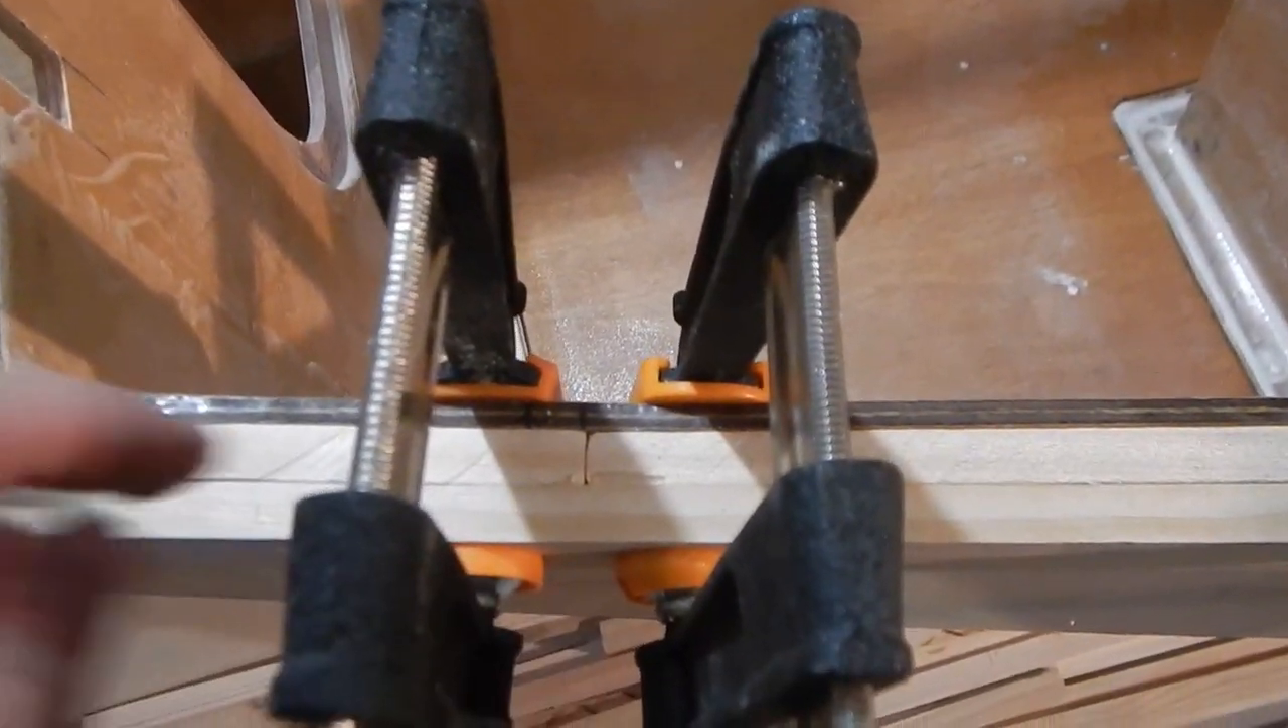So here is a port side gunnel. Dry fit with clamps.